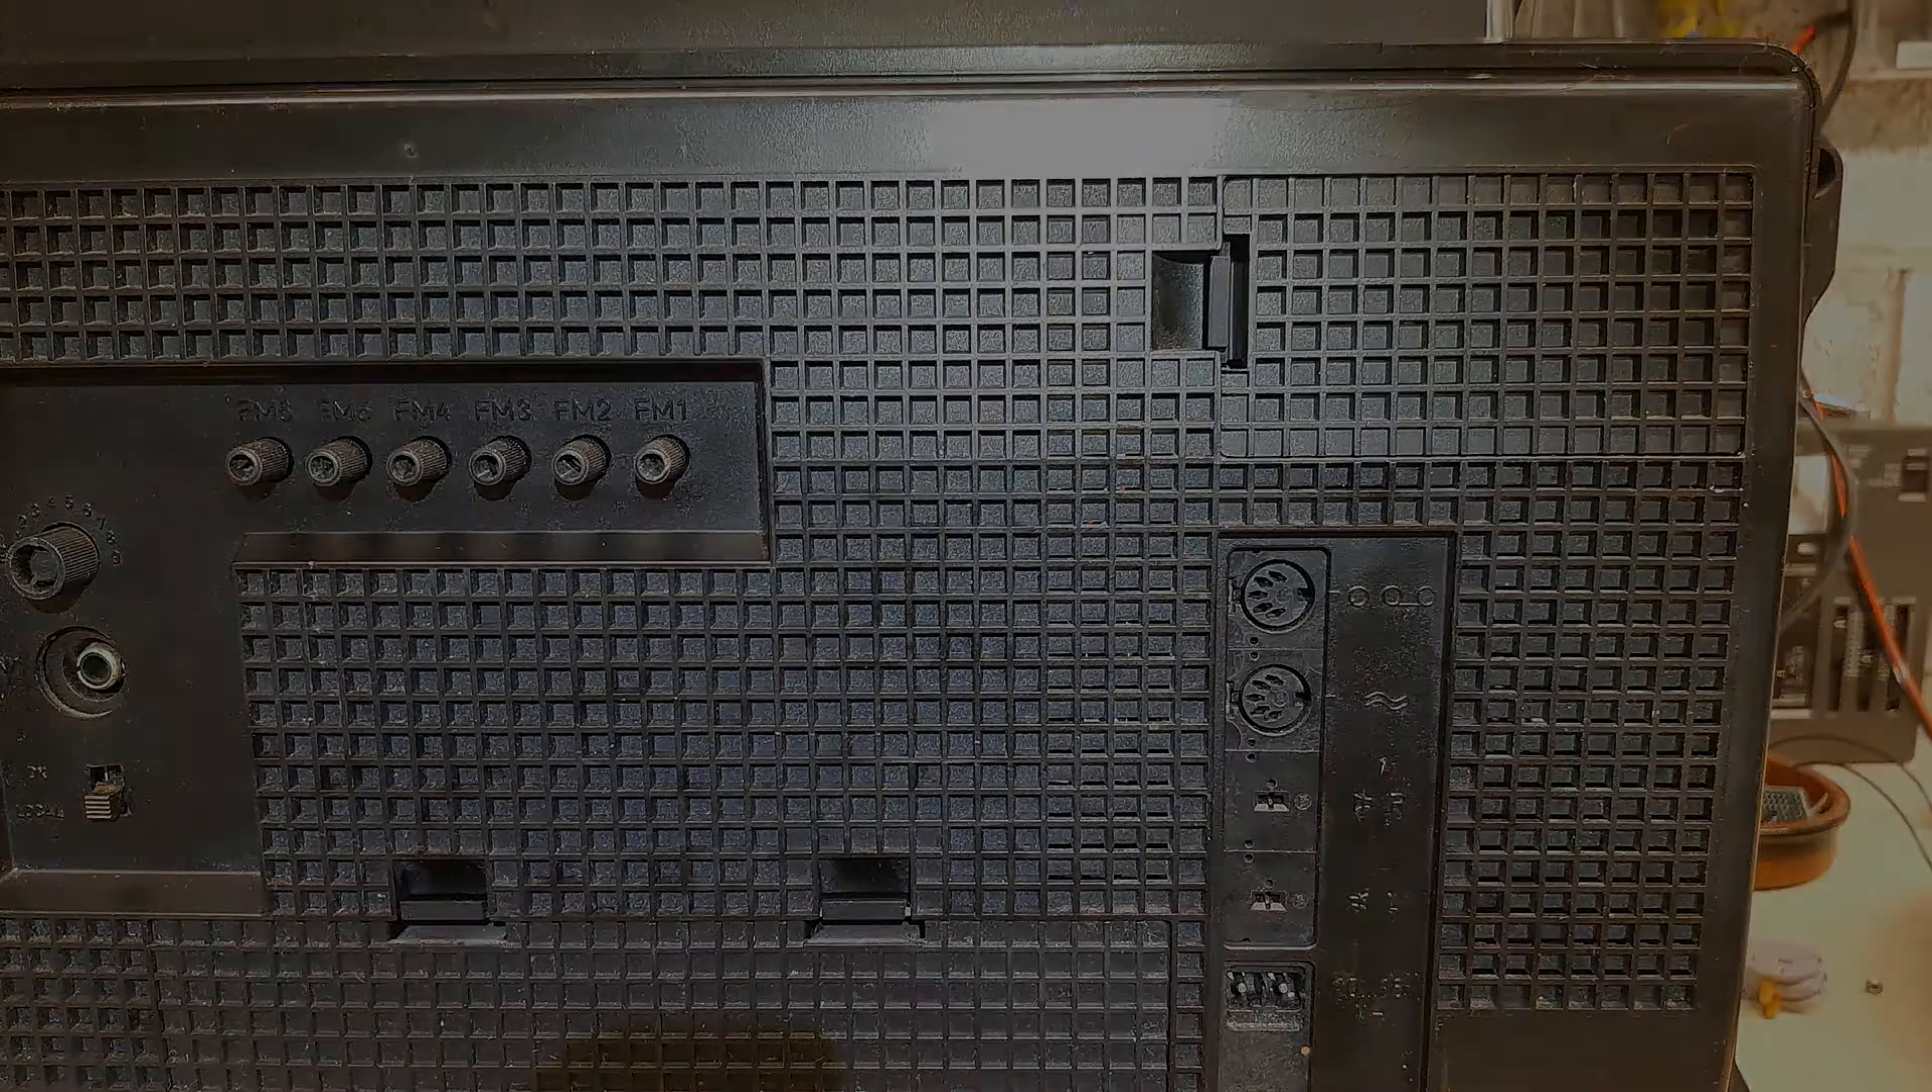The back cover is now in place.